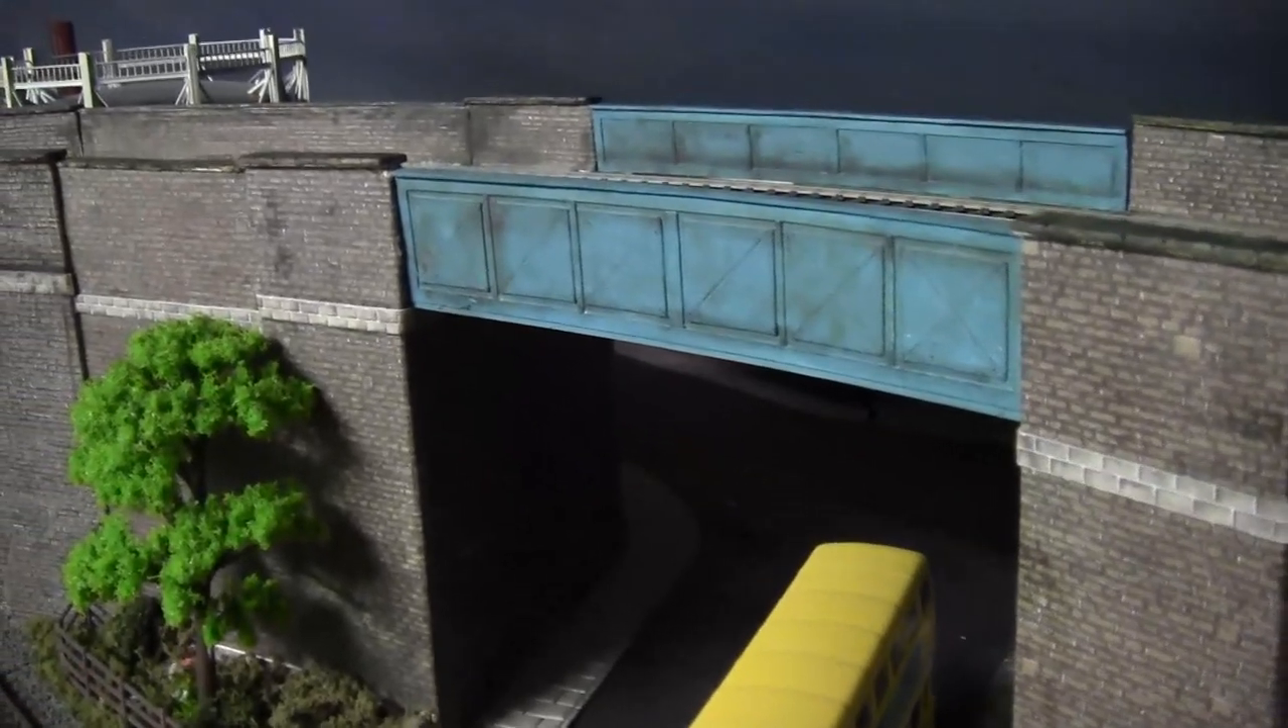The unplanned bridge that became a forgotten bridge has now been built.